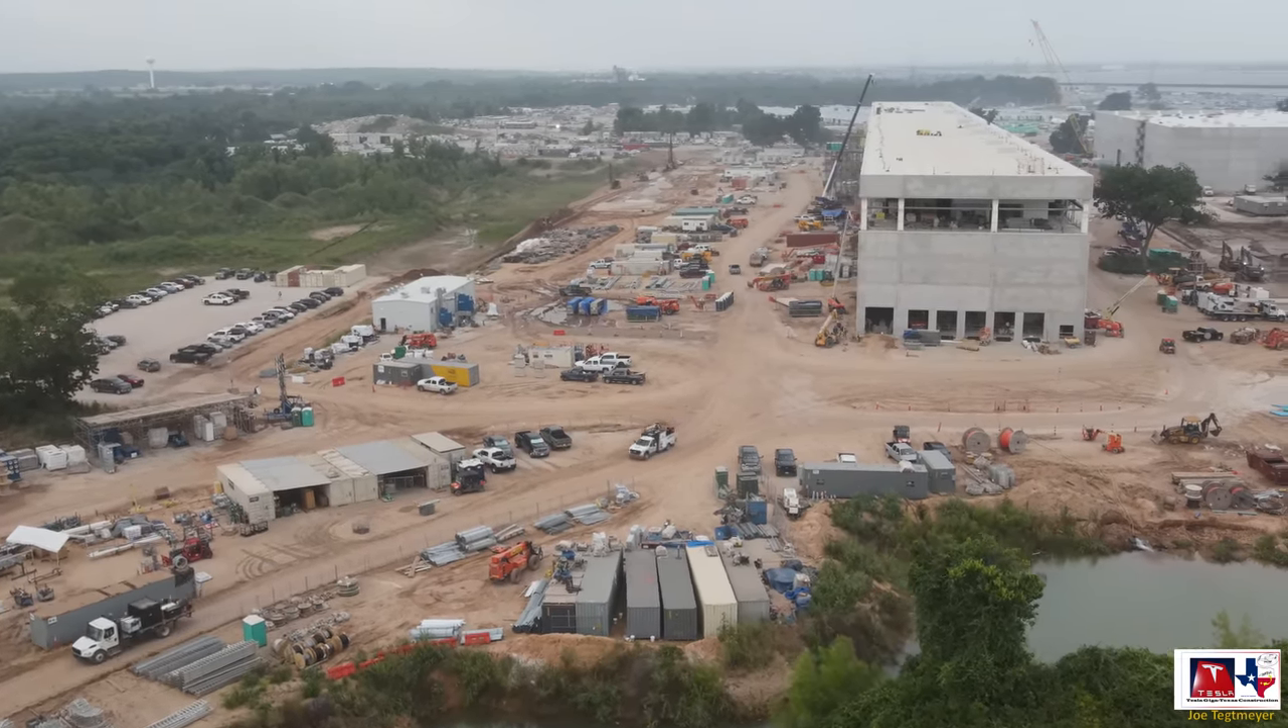I still haven't seen the windows installed in that third level of the battery cathode plant.